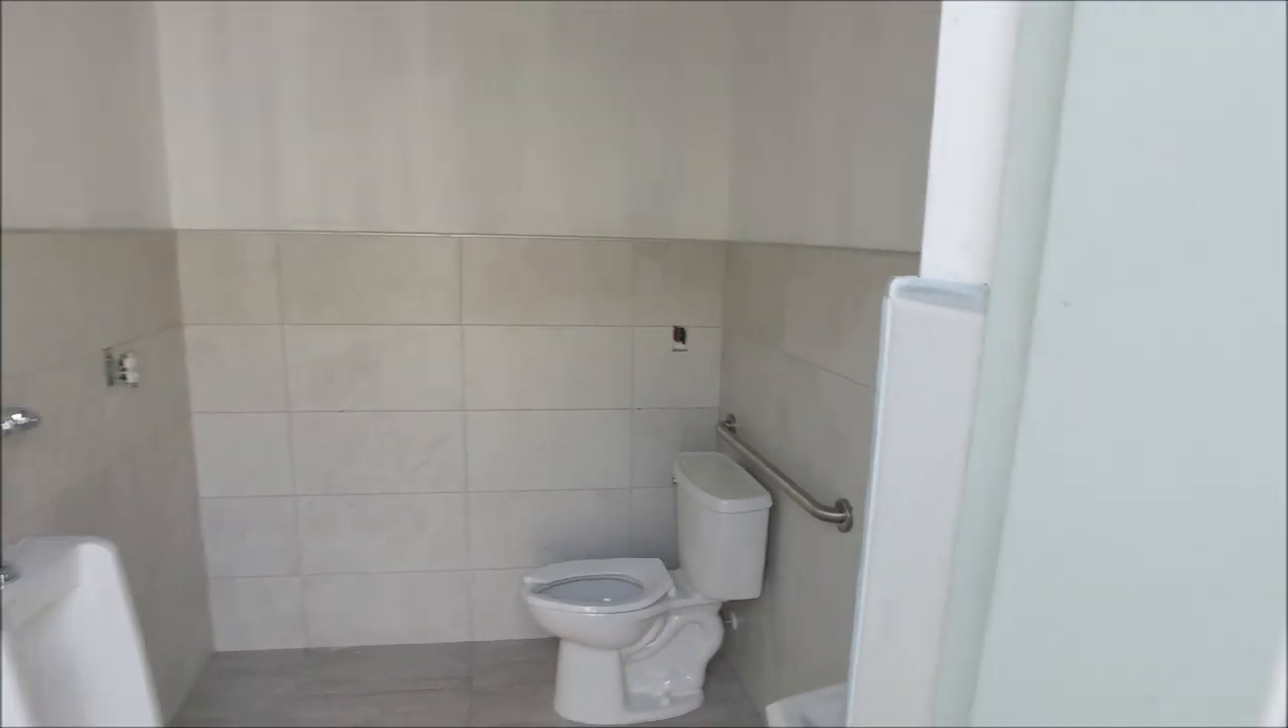You can see the restrooms have been put together, so we have the fixtures.